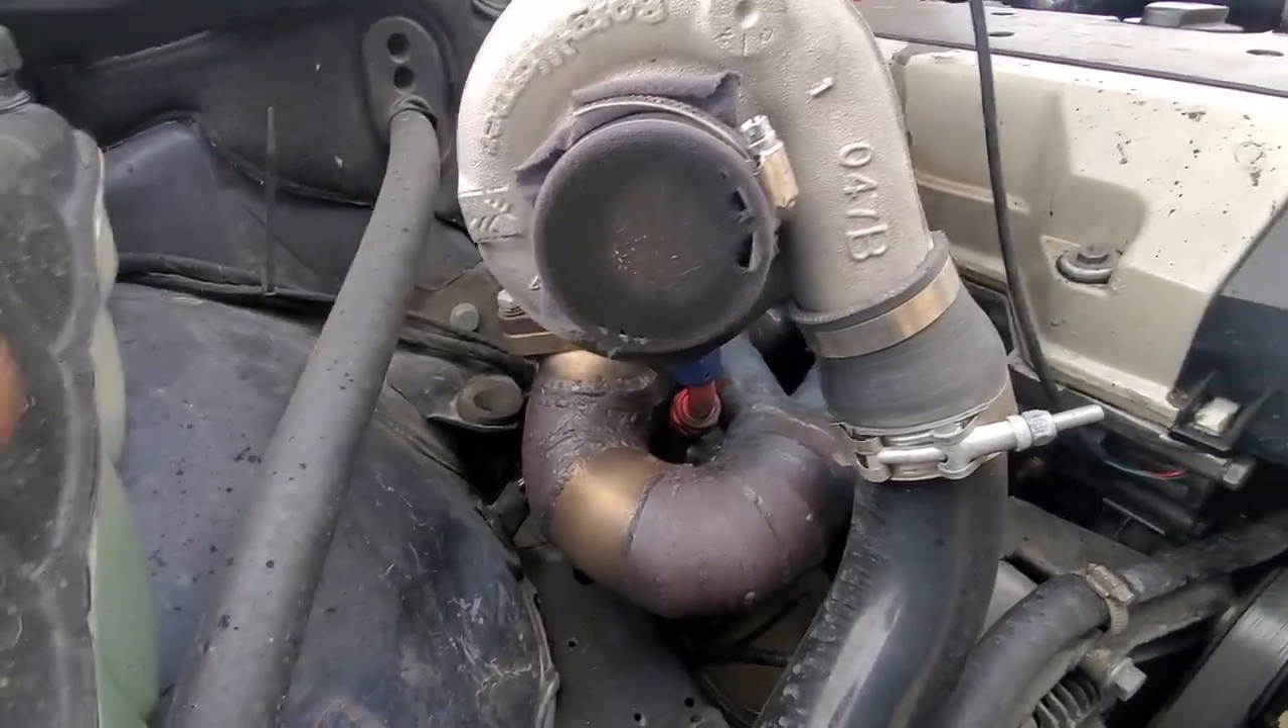I Wasn't able to get the air filter on yet.